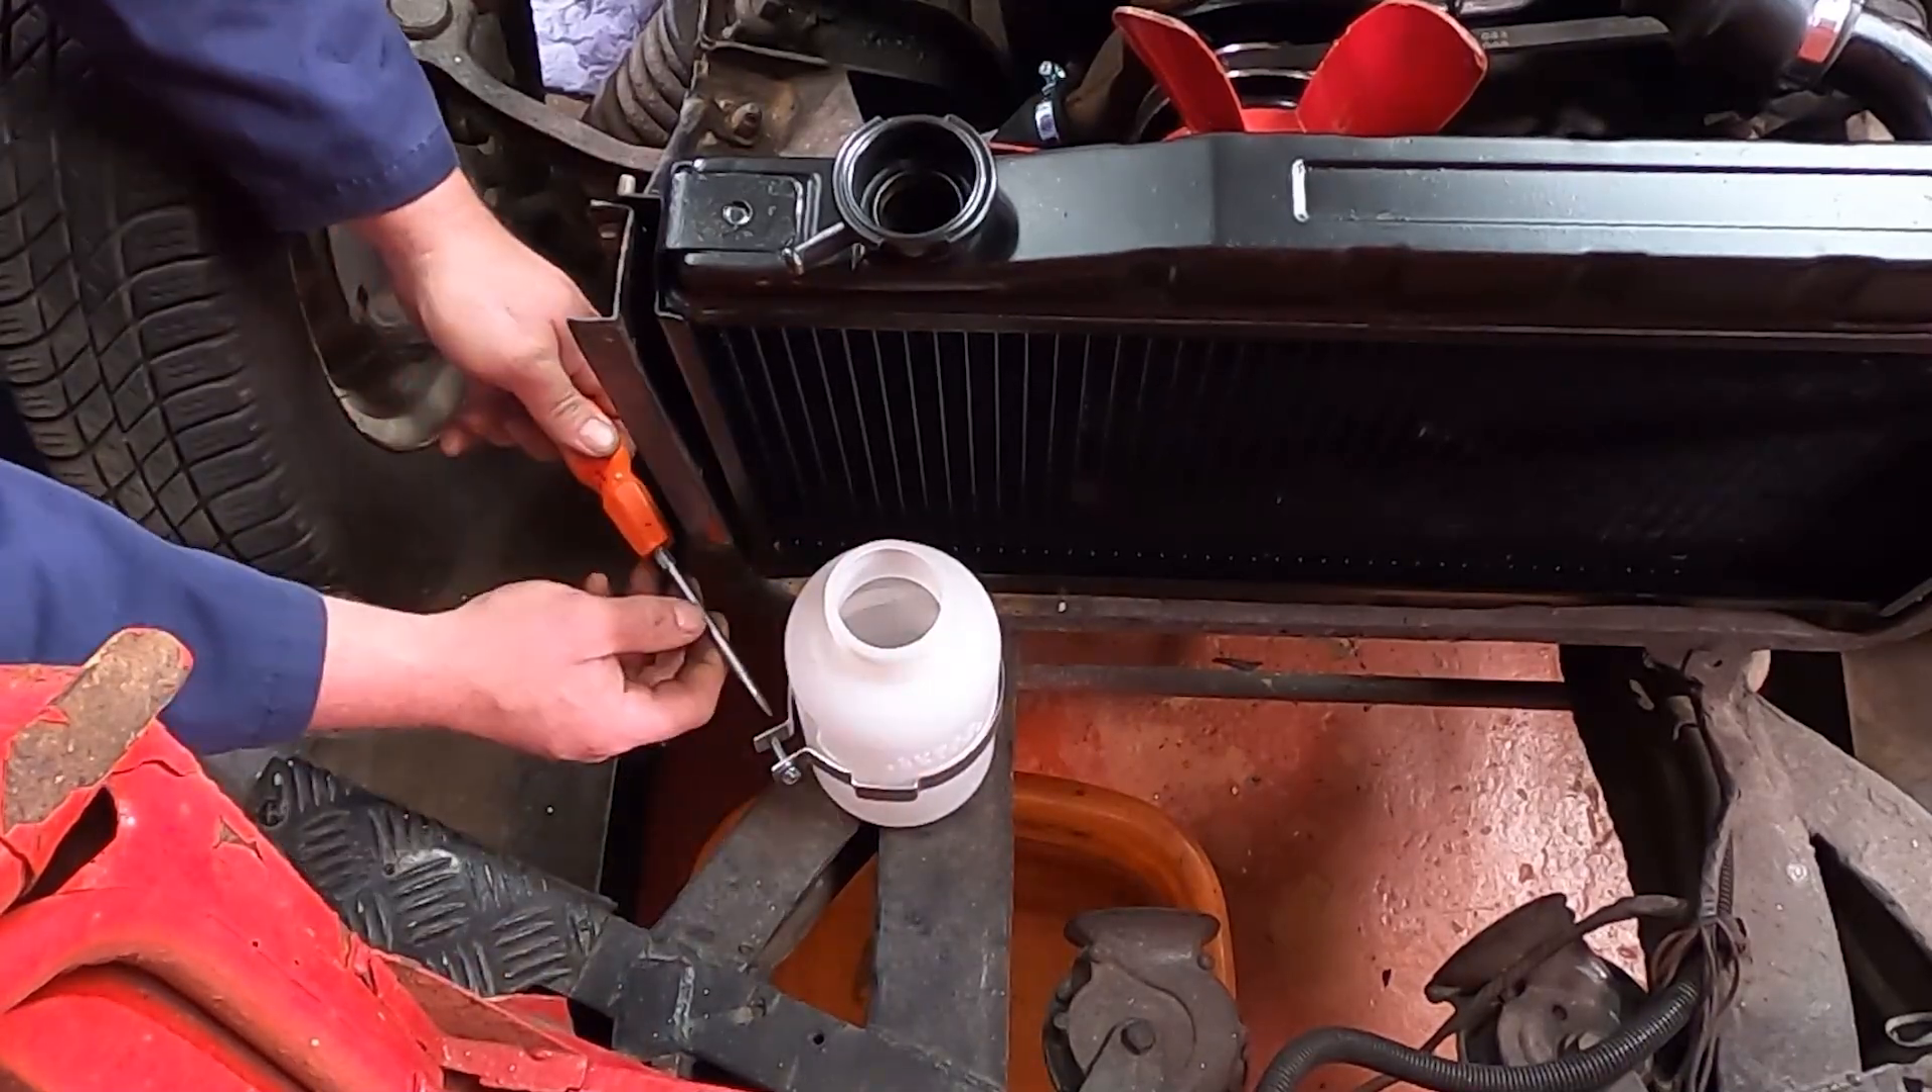Okay, we've now got the coolant bottle in the position.